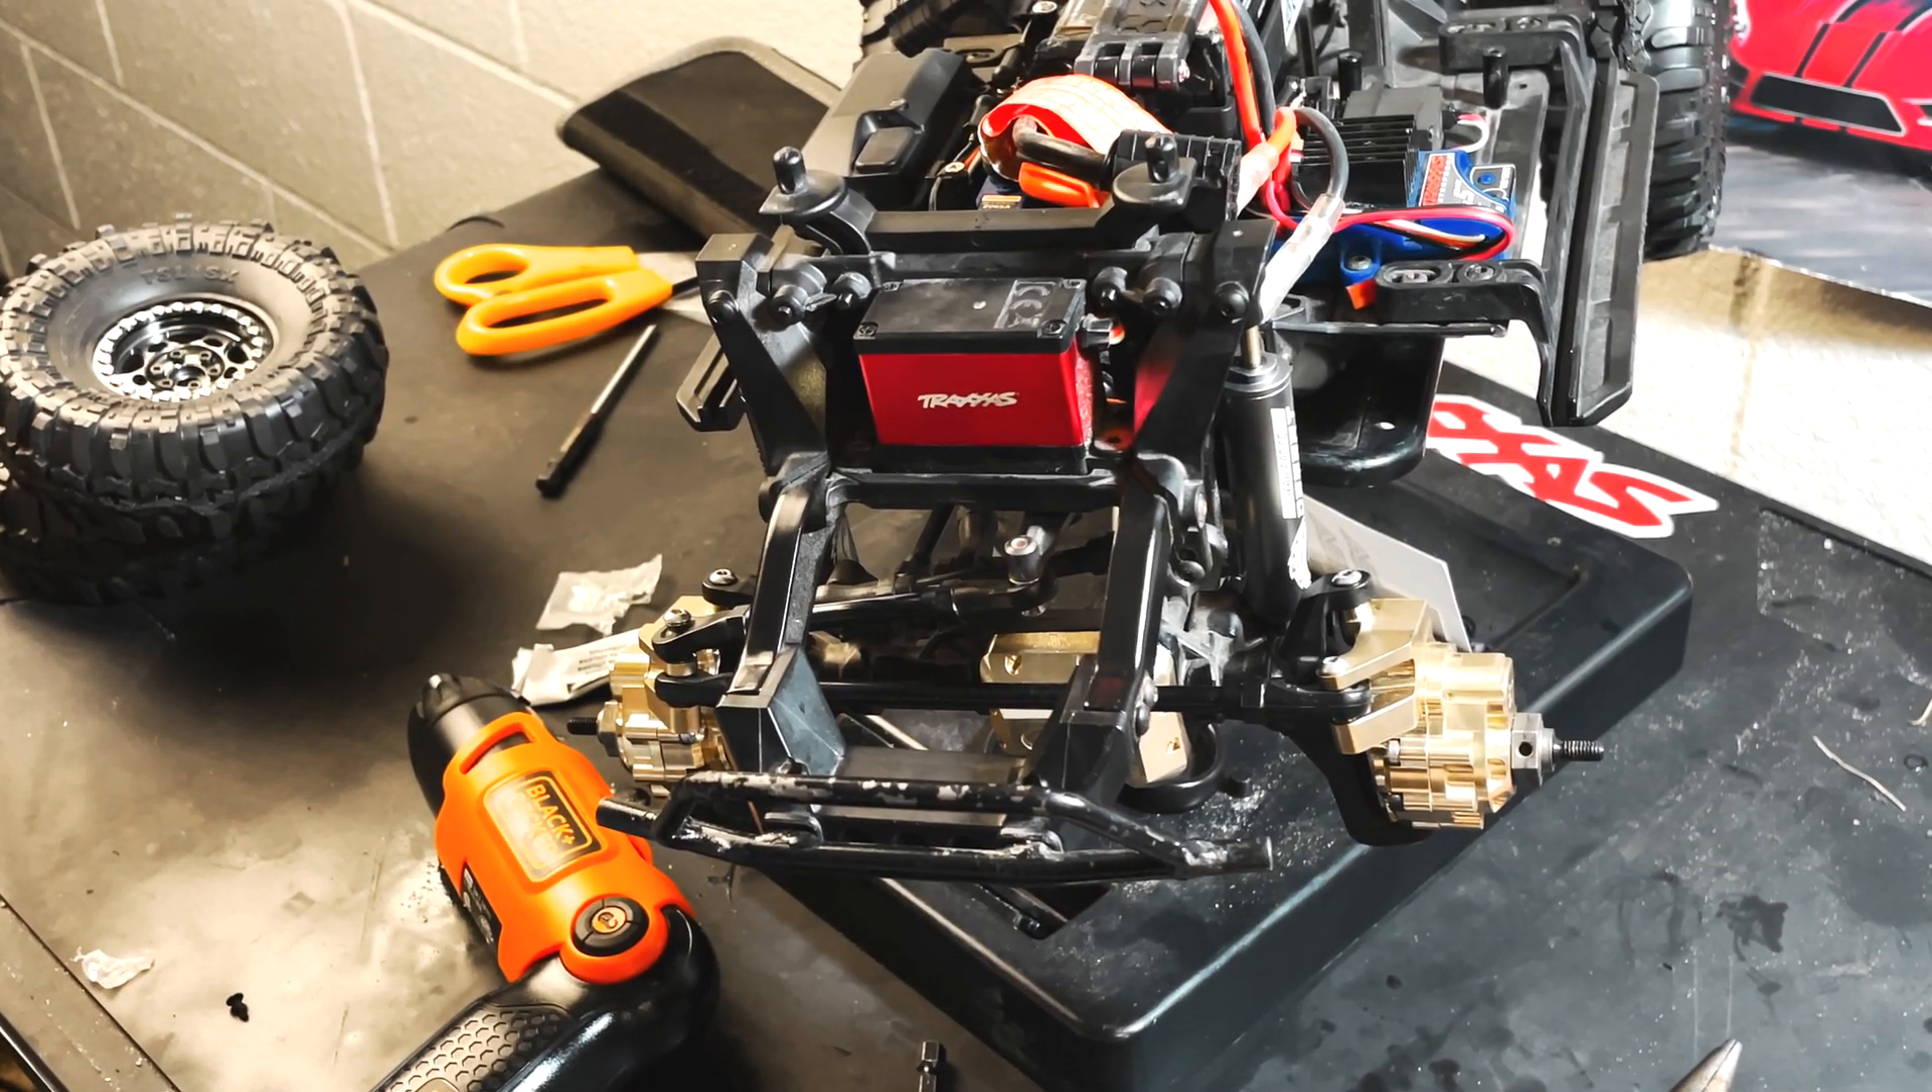Okay so with both sides securely fastened on both sides there we're gonna flip our car over here and the last thing we need to do the car is actually put the tires back on and that's it.